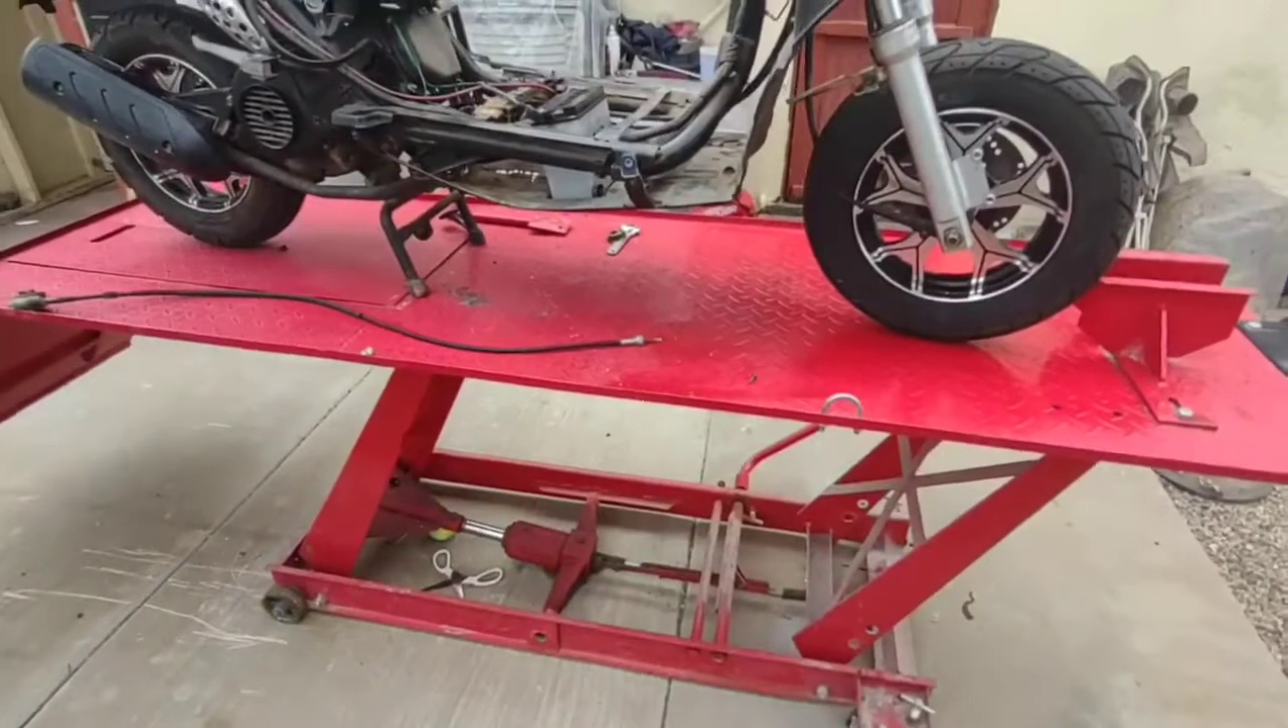I got the rim on the bike. And, the tire is on.